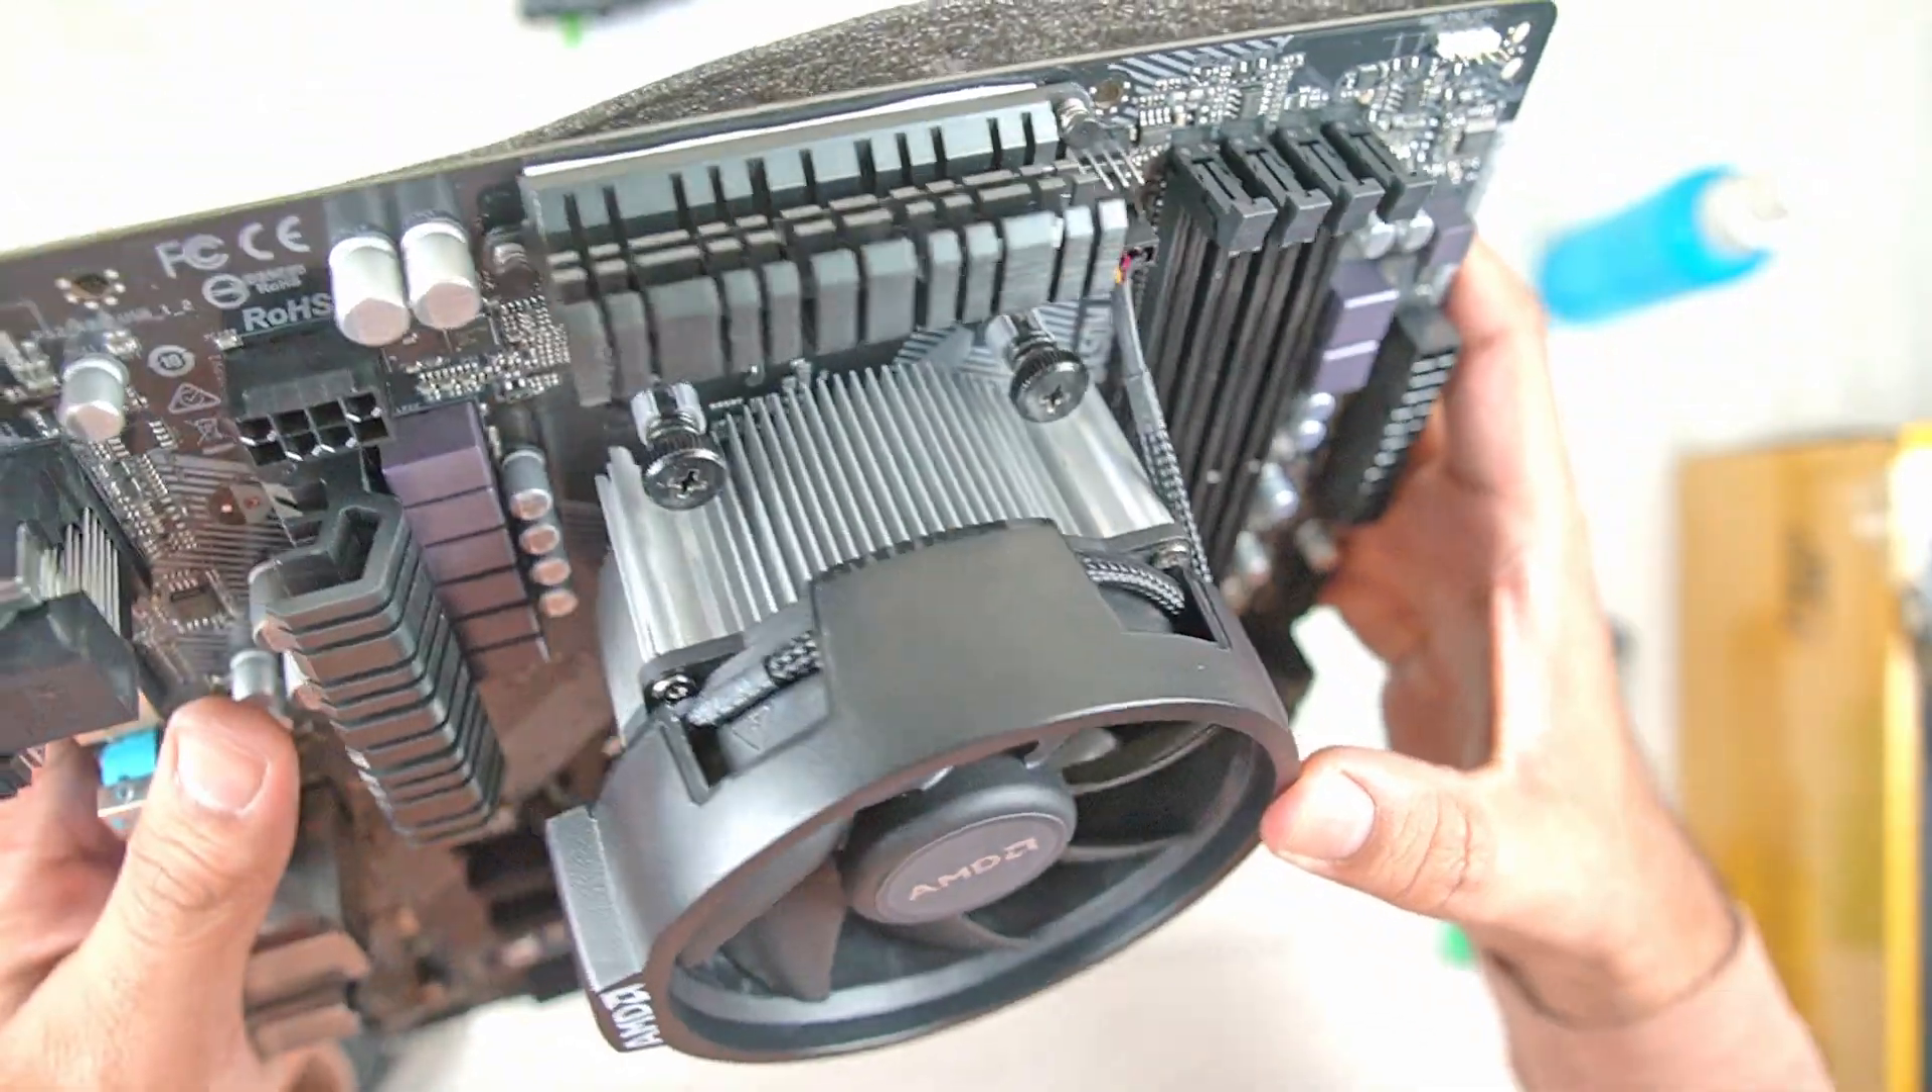So there is the CPU cooler installed properly and cable managed you can see looks nice and neat.